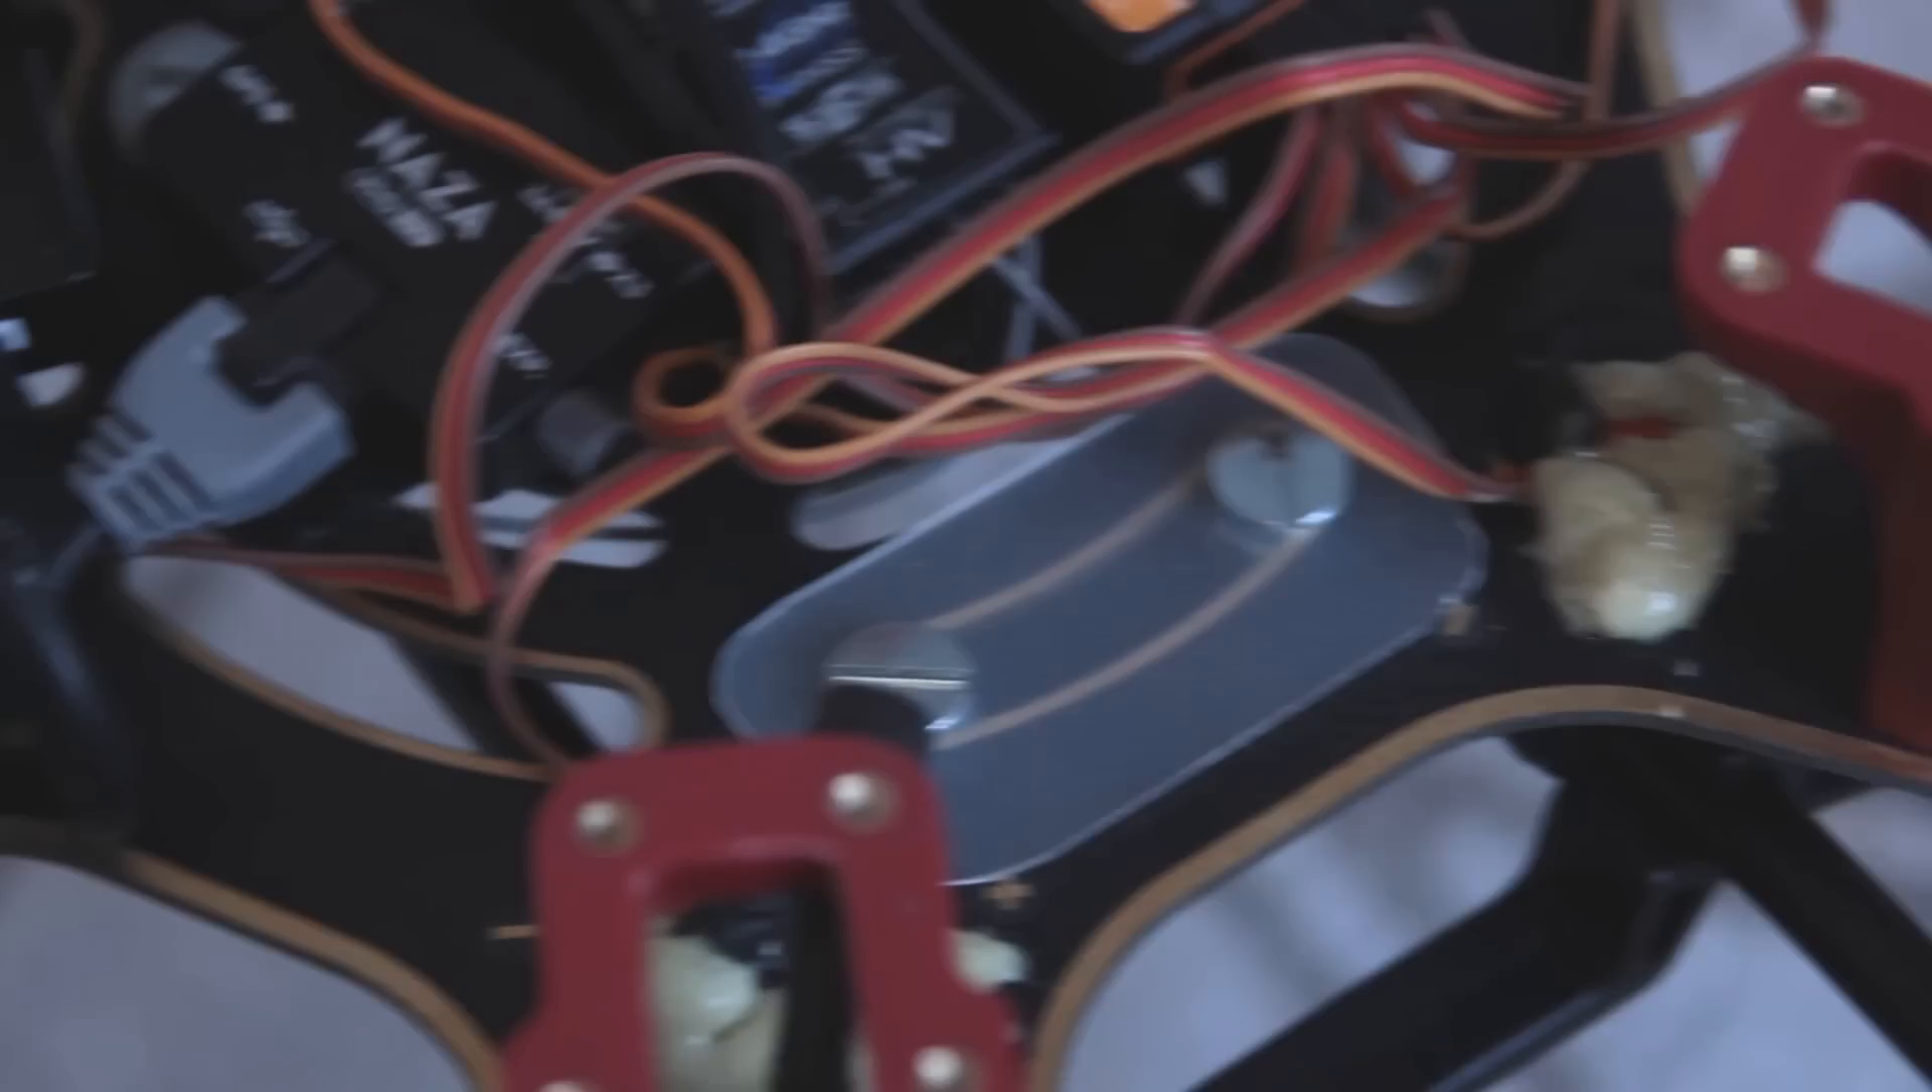Here is the inside of the DJI bottom plate where you can see I've used a piece of strong plastic to distribute the weight and I've put the bolts through it.